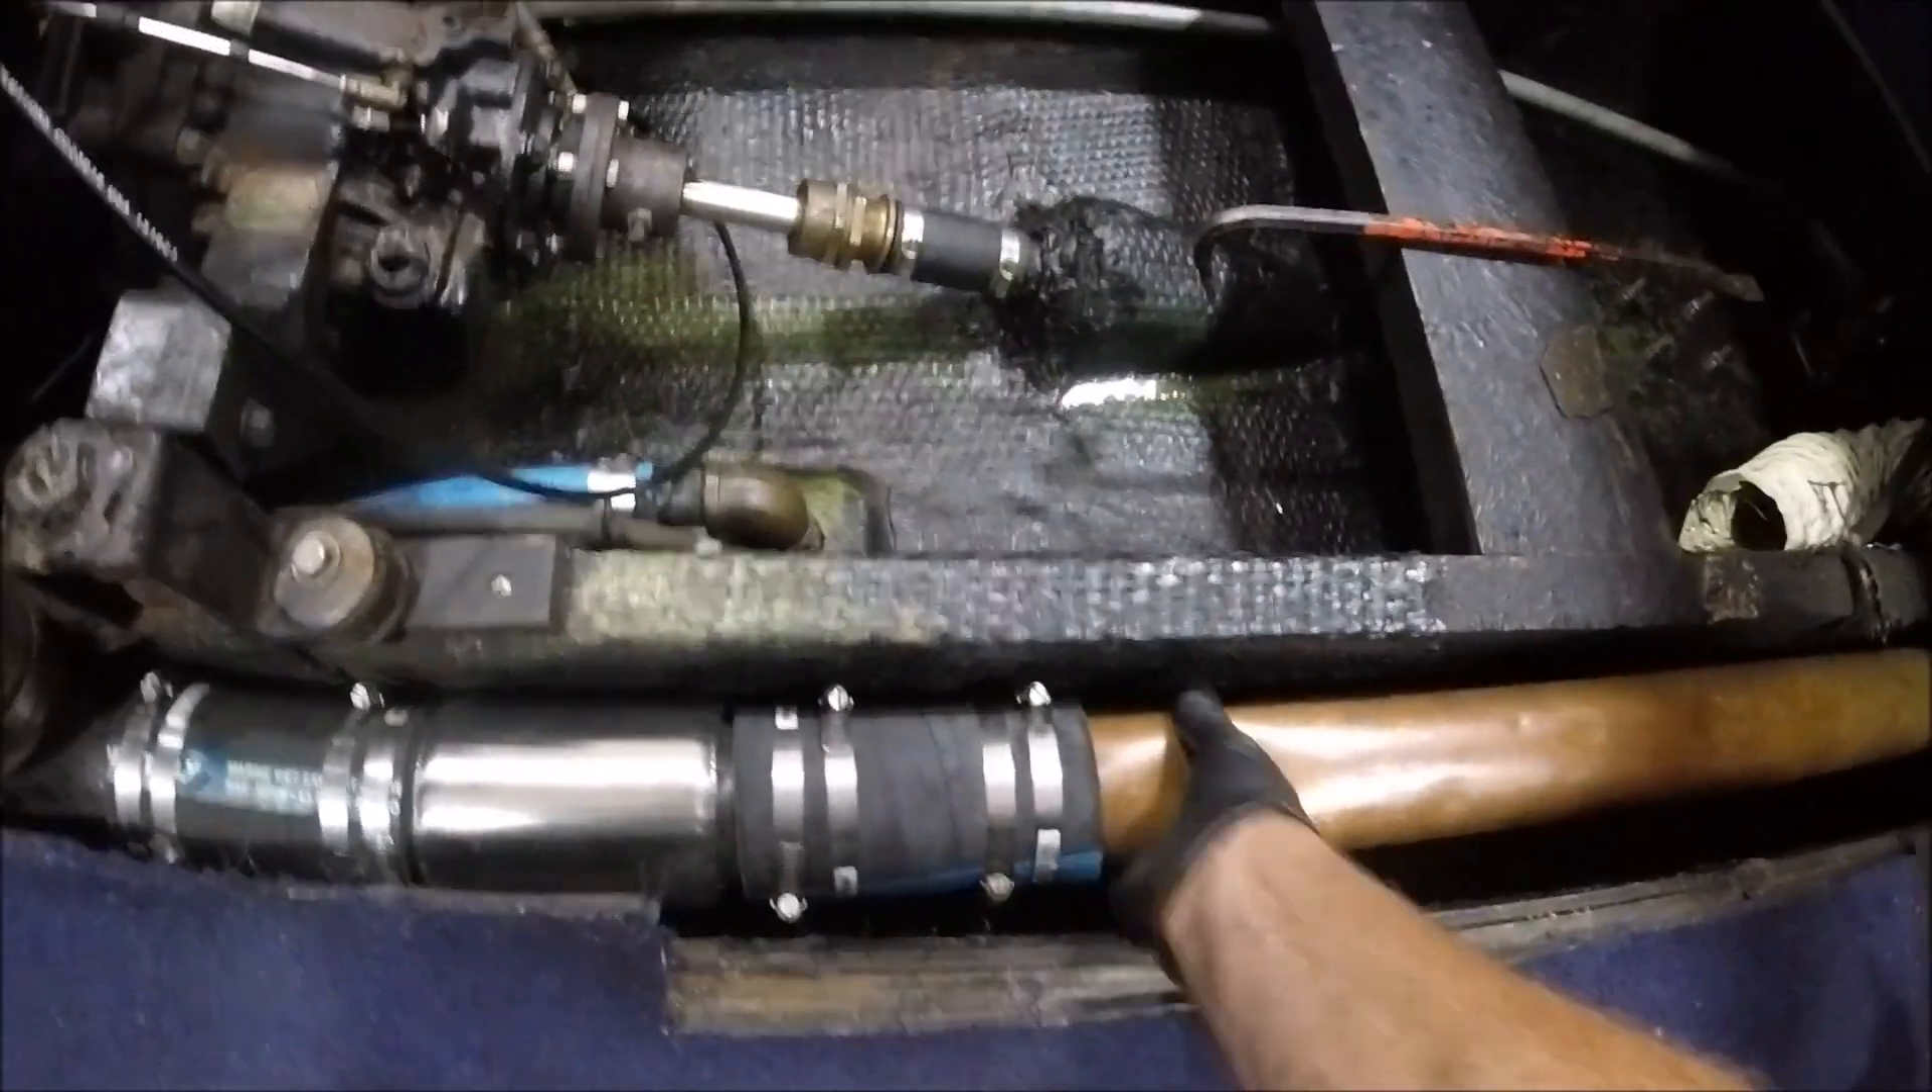All right, so now the unit's been installed and double -clamped each connection. There is still a little bit of movement, which is proper.